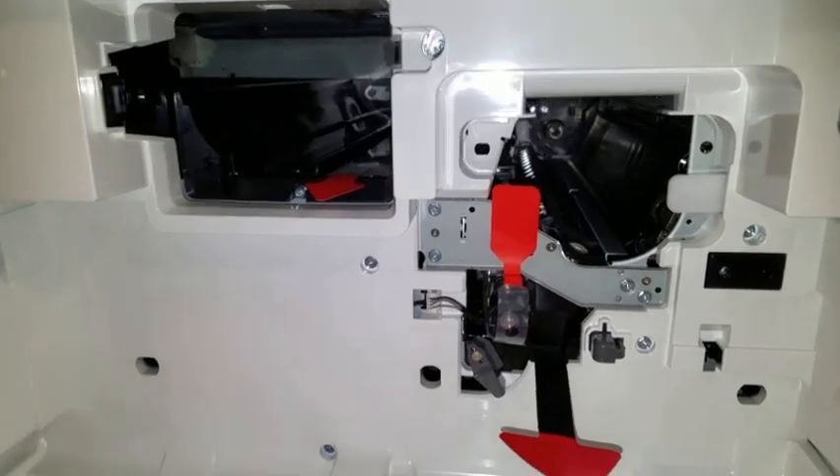Behind the consumables door, notice that there are three tags that need to be removed.